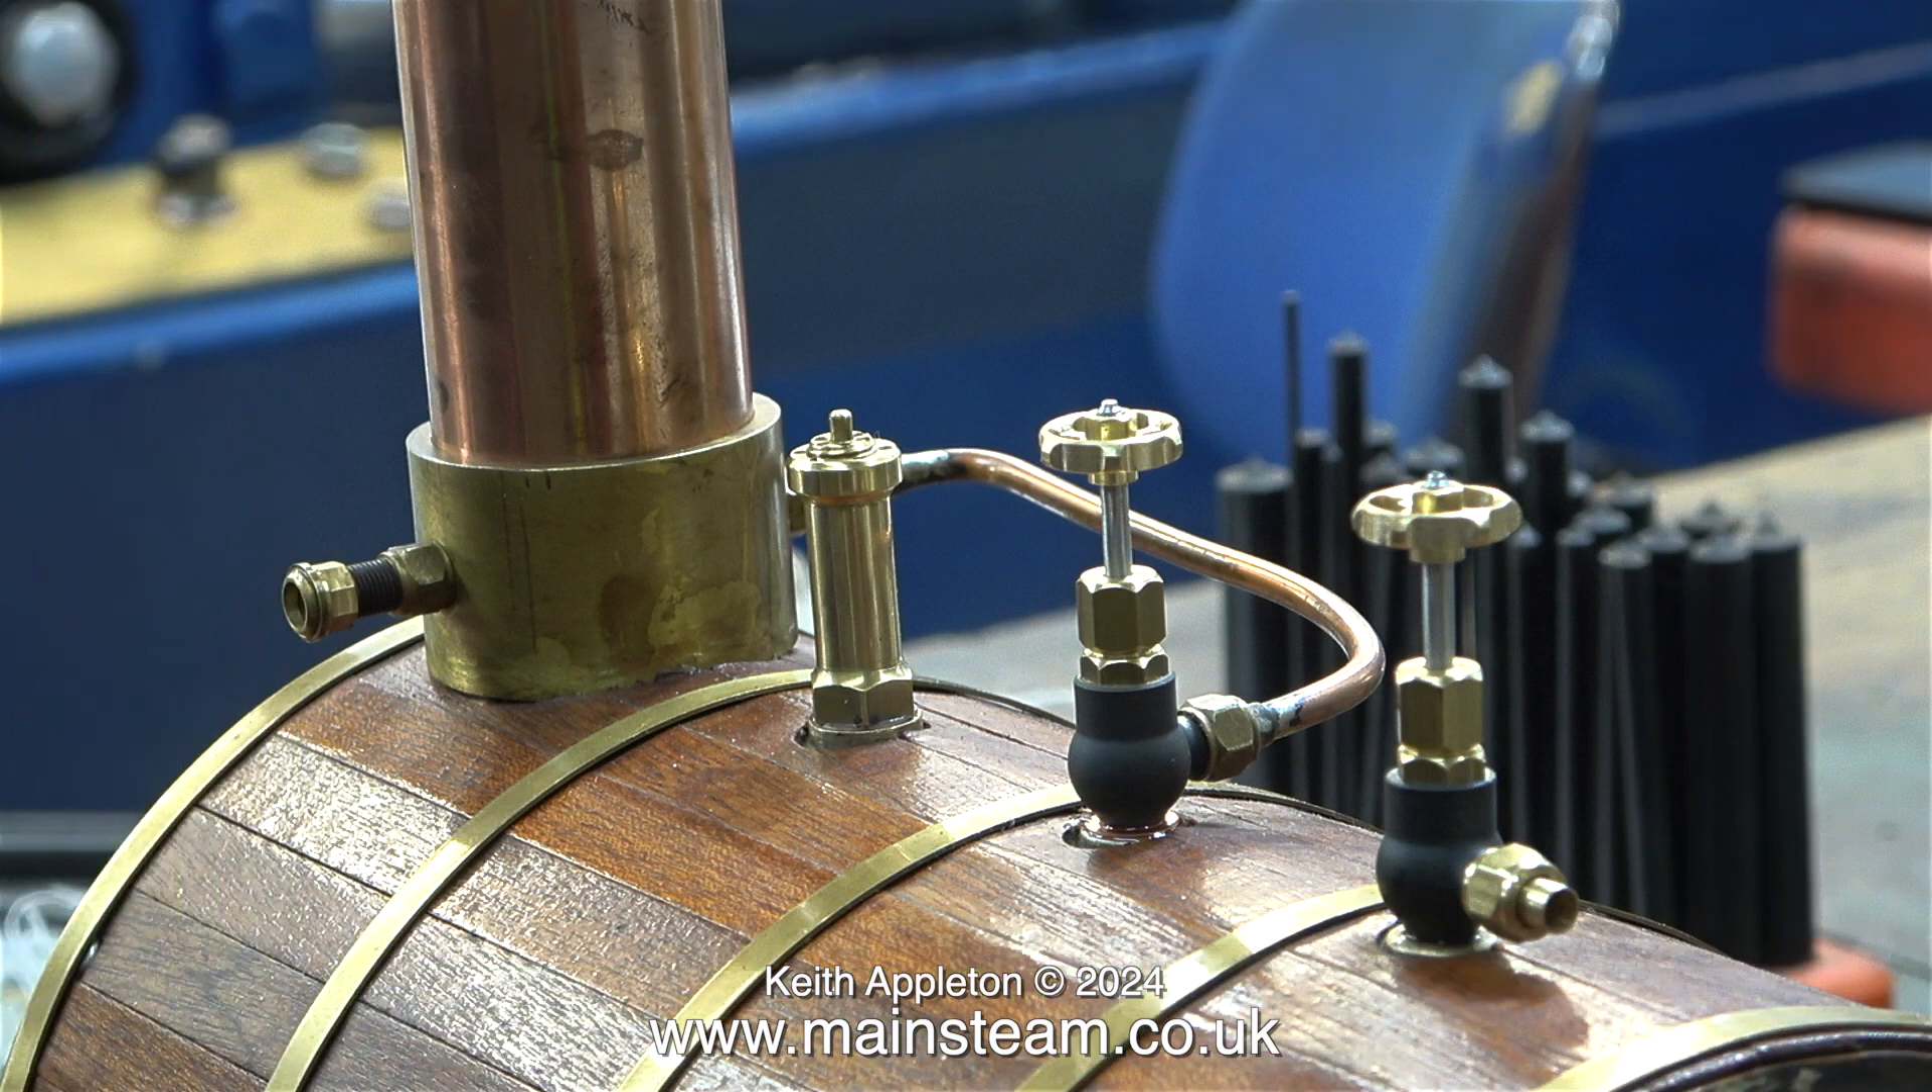And here is a shot of the boiler with the new taps fitted.